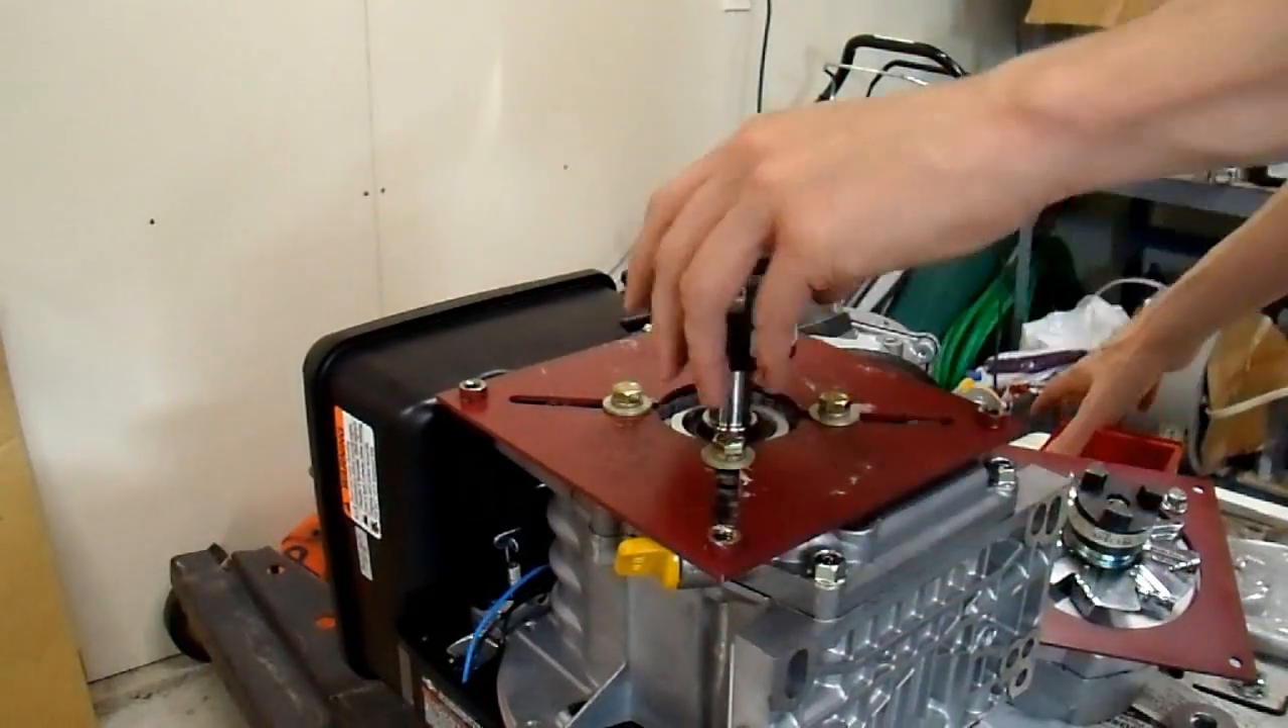I have the plate mounted to the engine now.